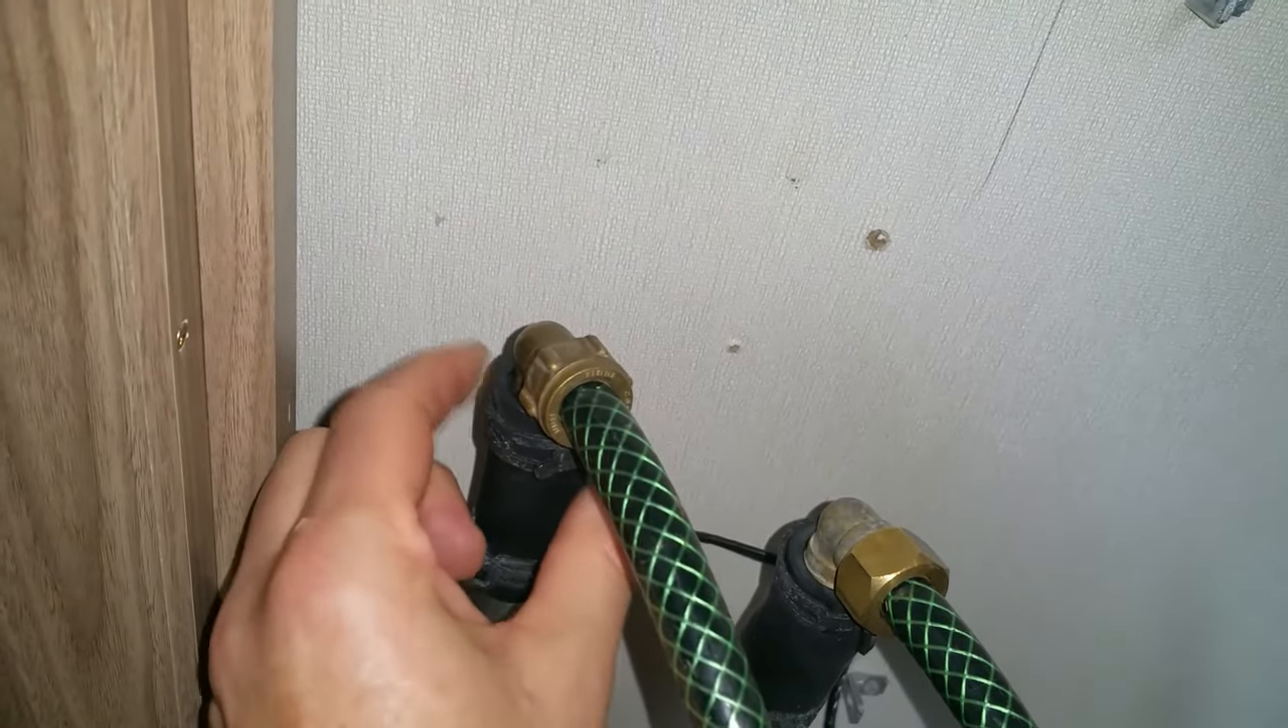Now that the tank is removed, I've connected hoses to the two connections.